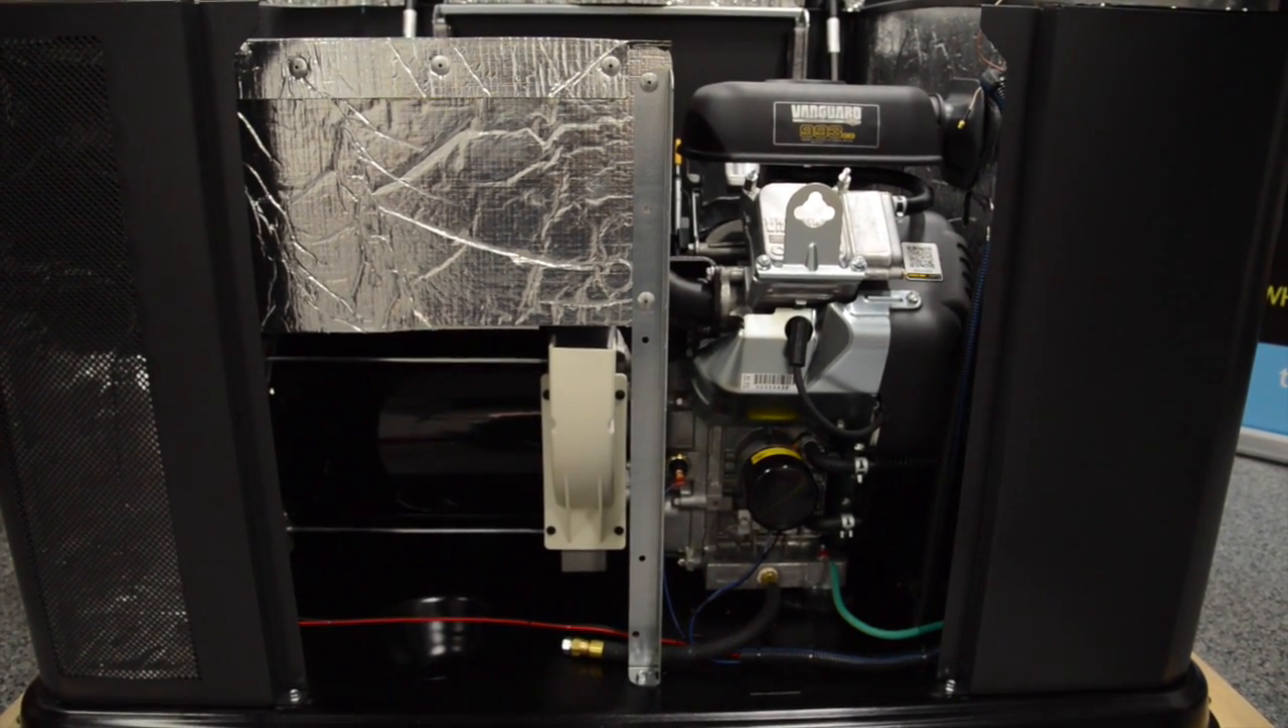Remove the panel out of the way and now we have full access to repair and maintain the engine.